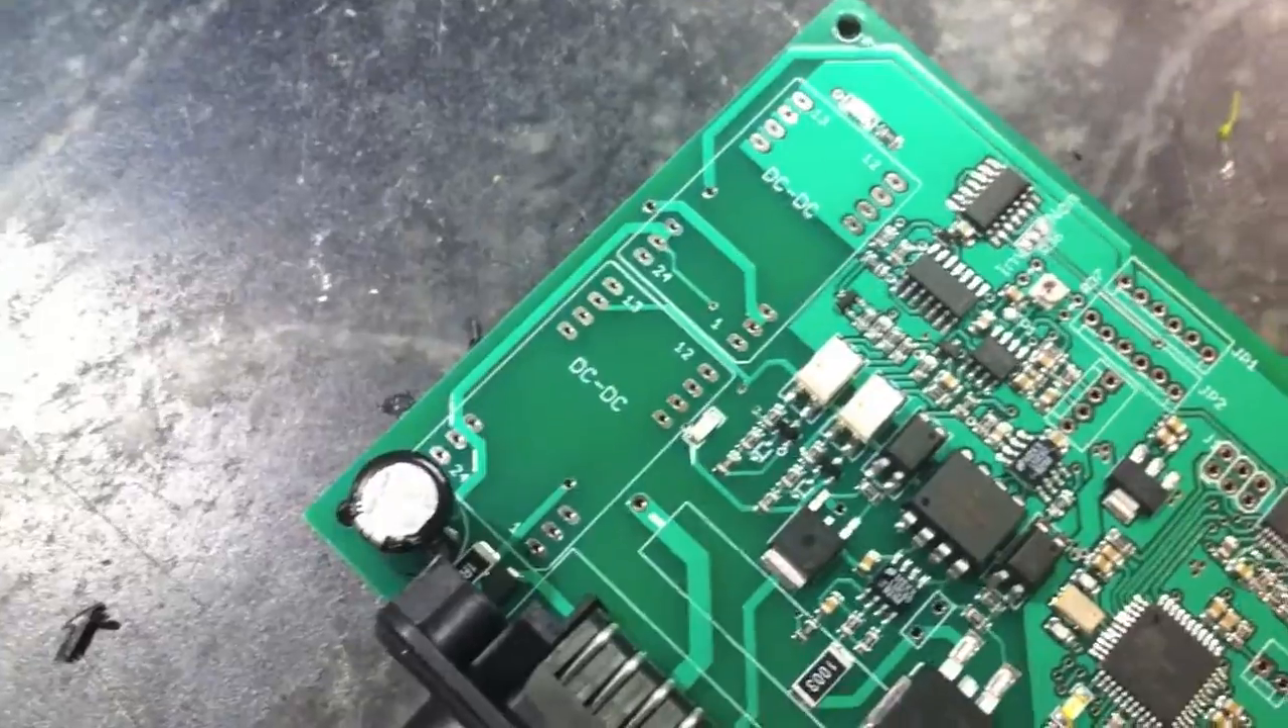All that's left now is to put in the two DC-DC converters, which I don't have.